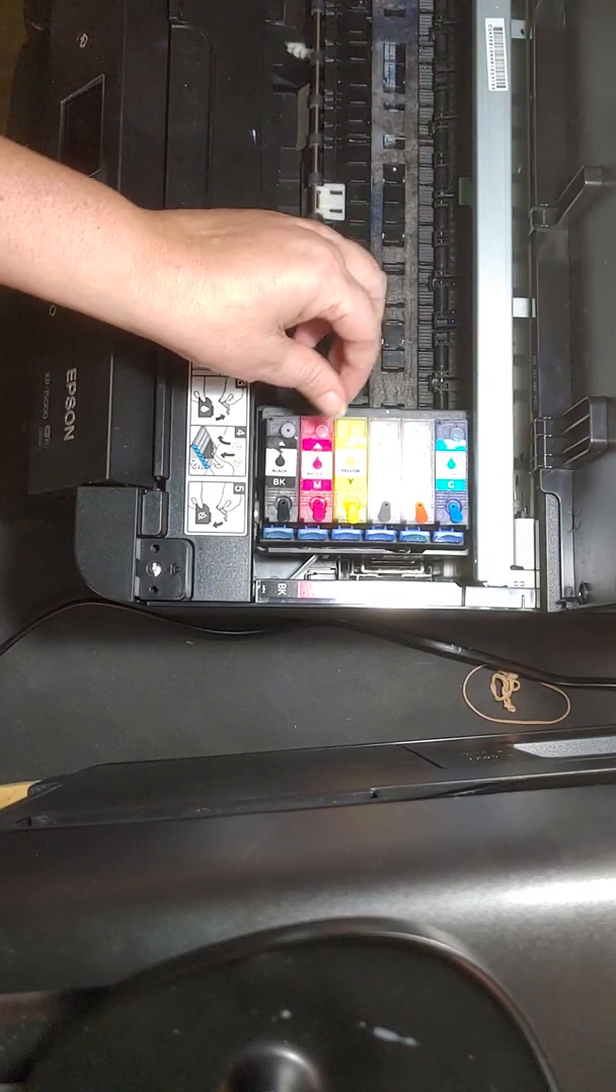Alright, so all of my carts are in, they're ready to go.